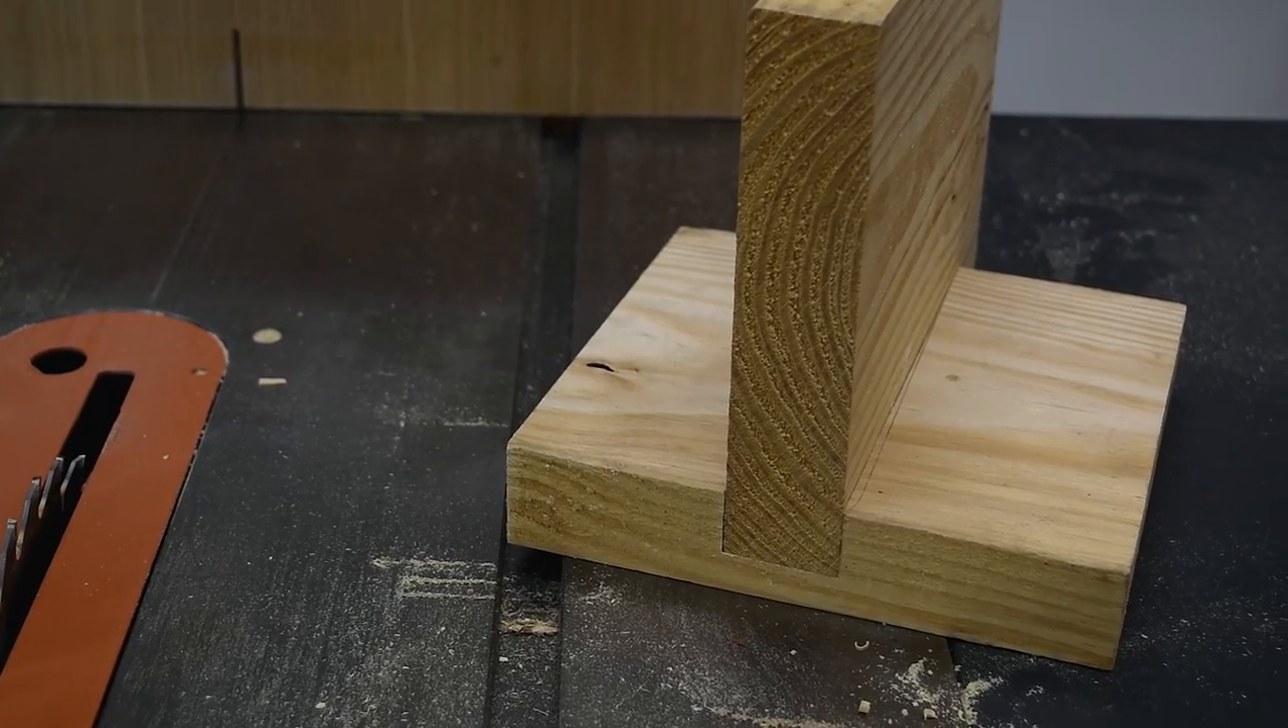Now just drop the piece of wood into the dado slot and here you have it.